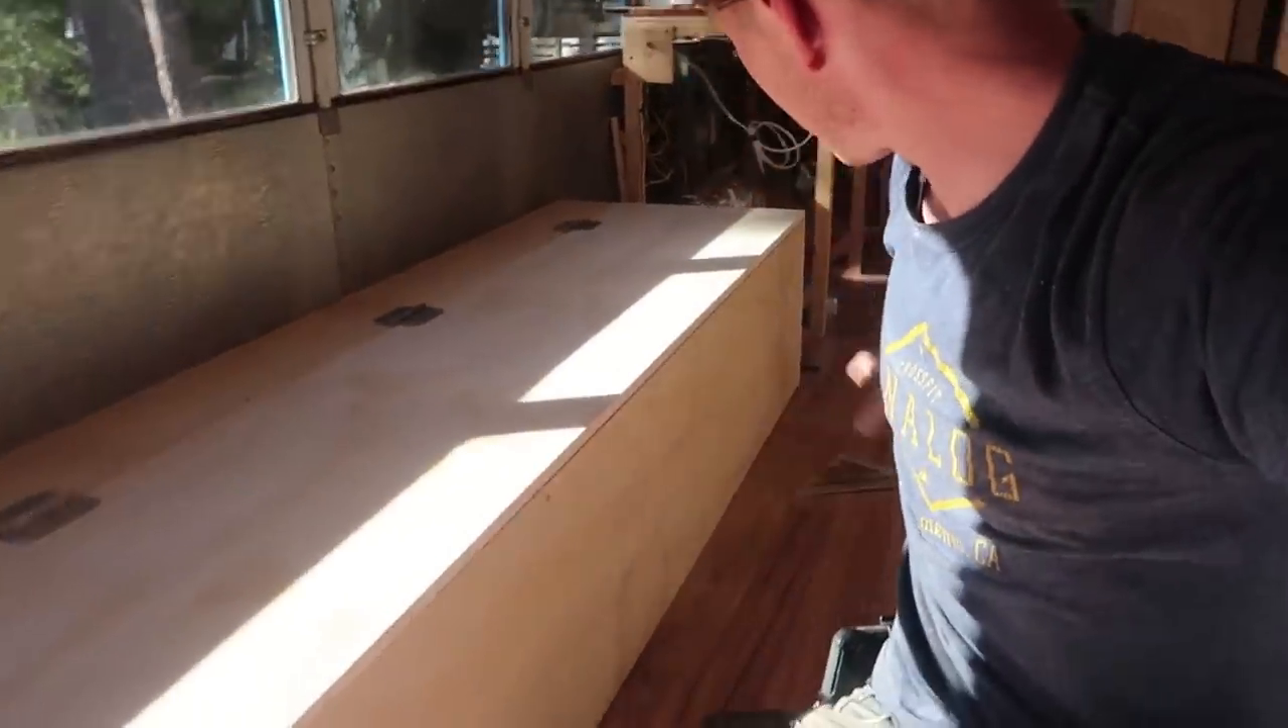Now that this thing is complete, we've basically got a front storage area with a lid on it, on the hinges.